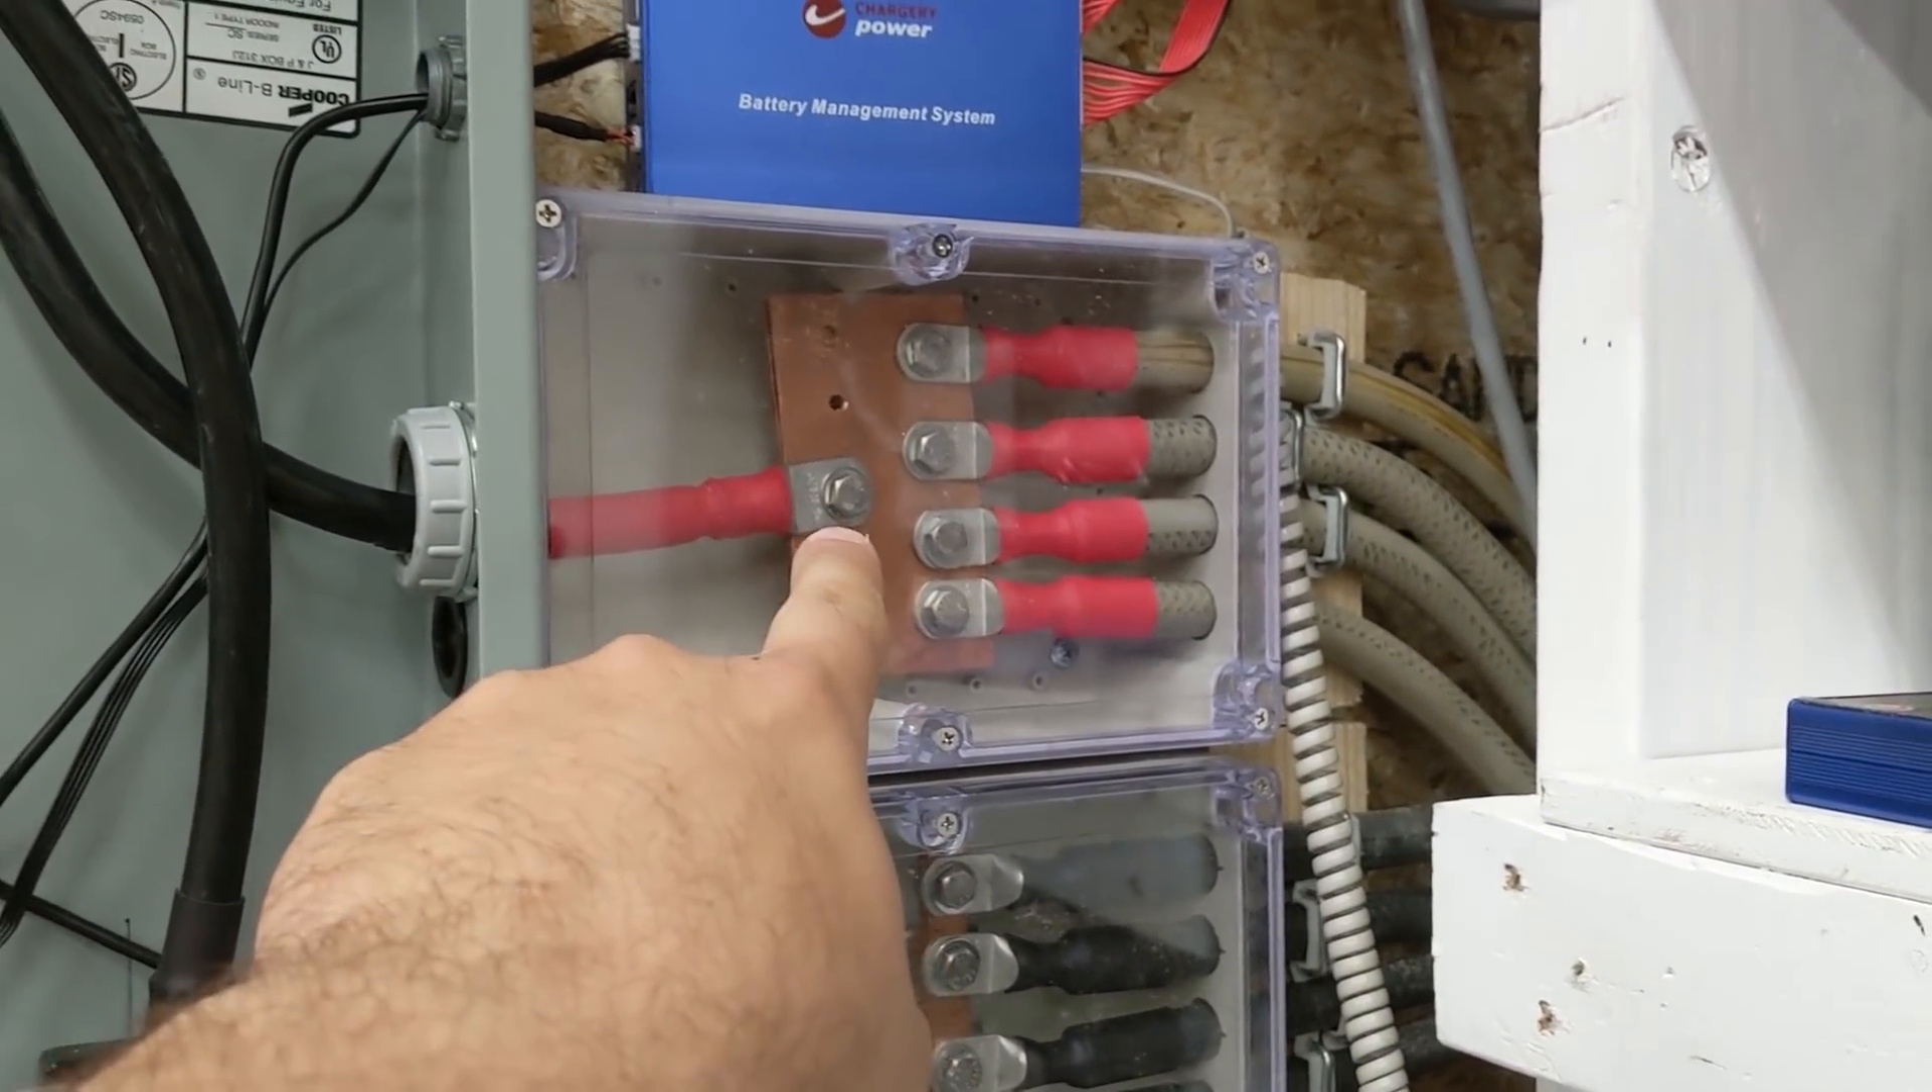To recap we have all the positives coming to this positive bus bar.